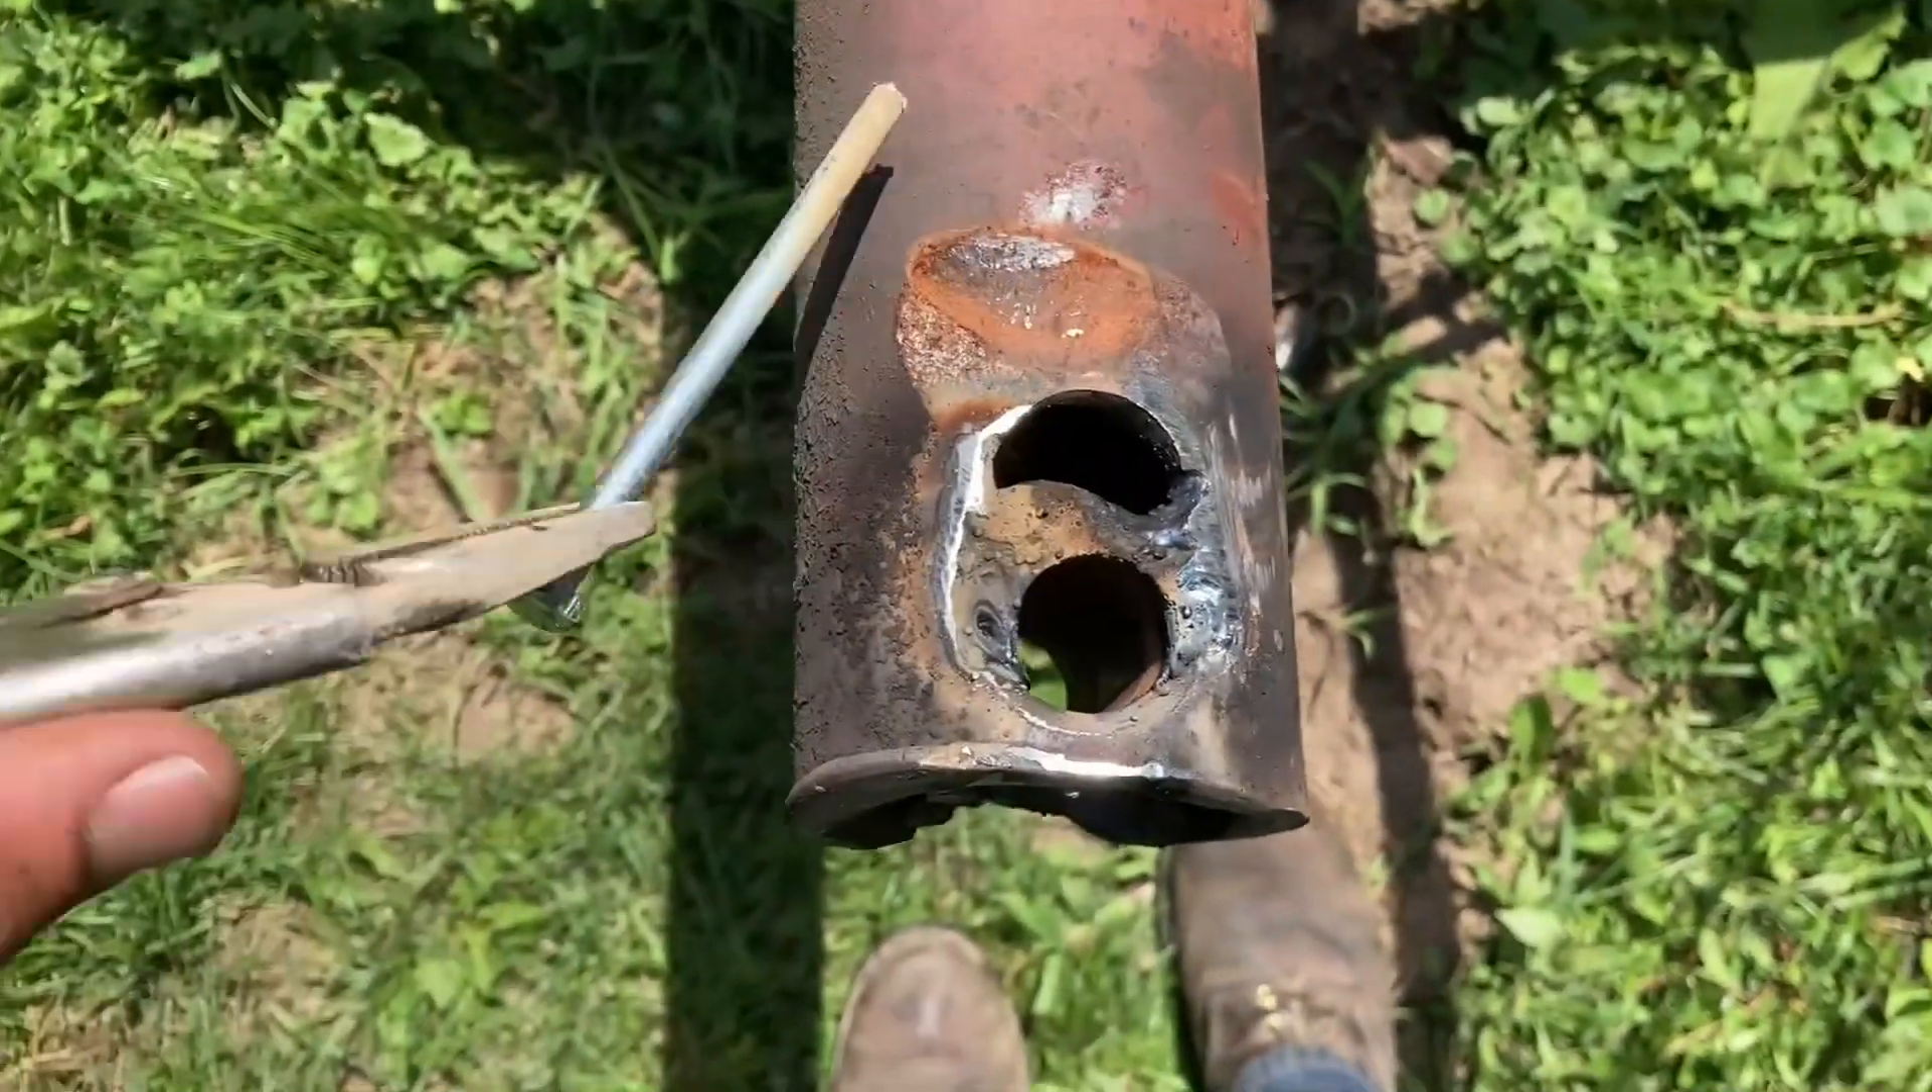You can see I still have this gap here to fill in.